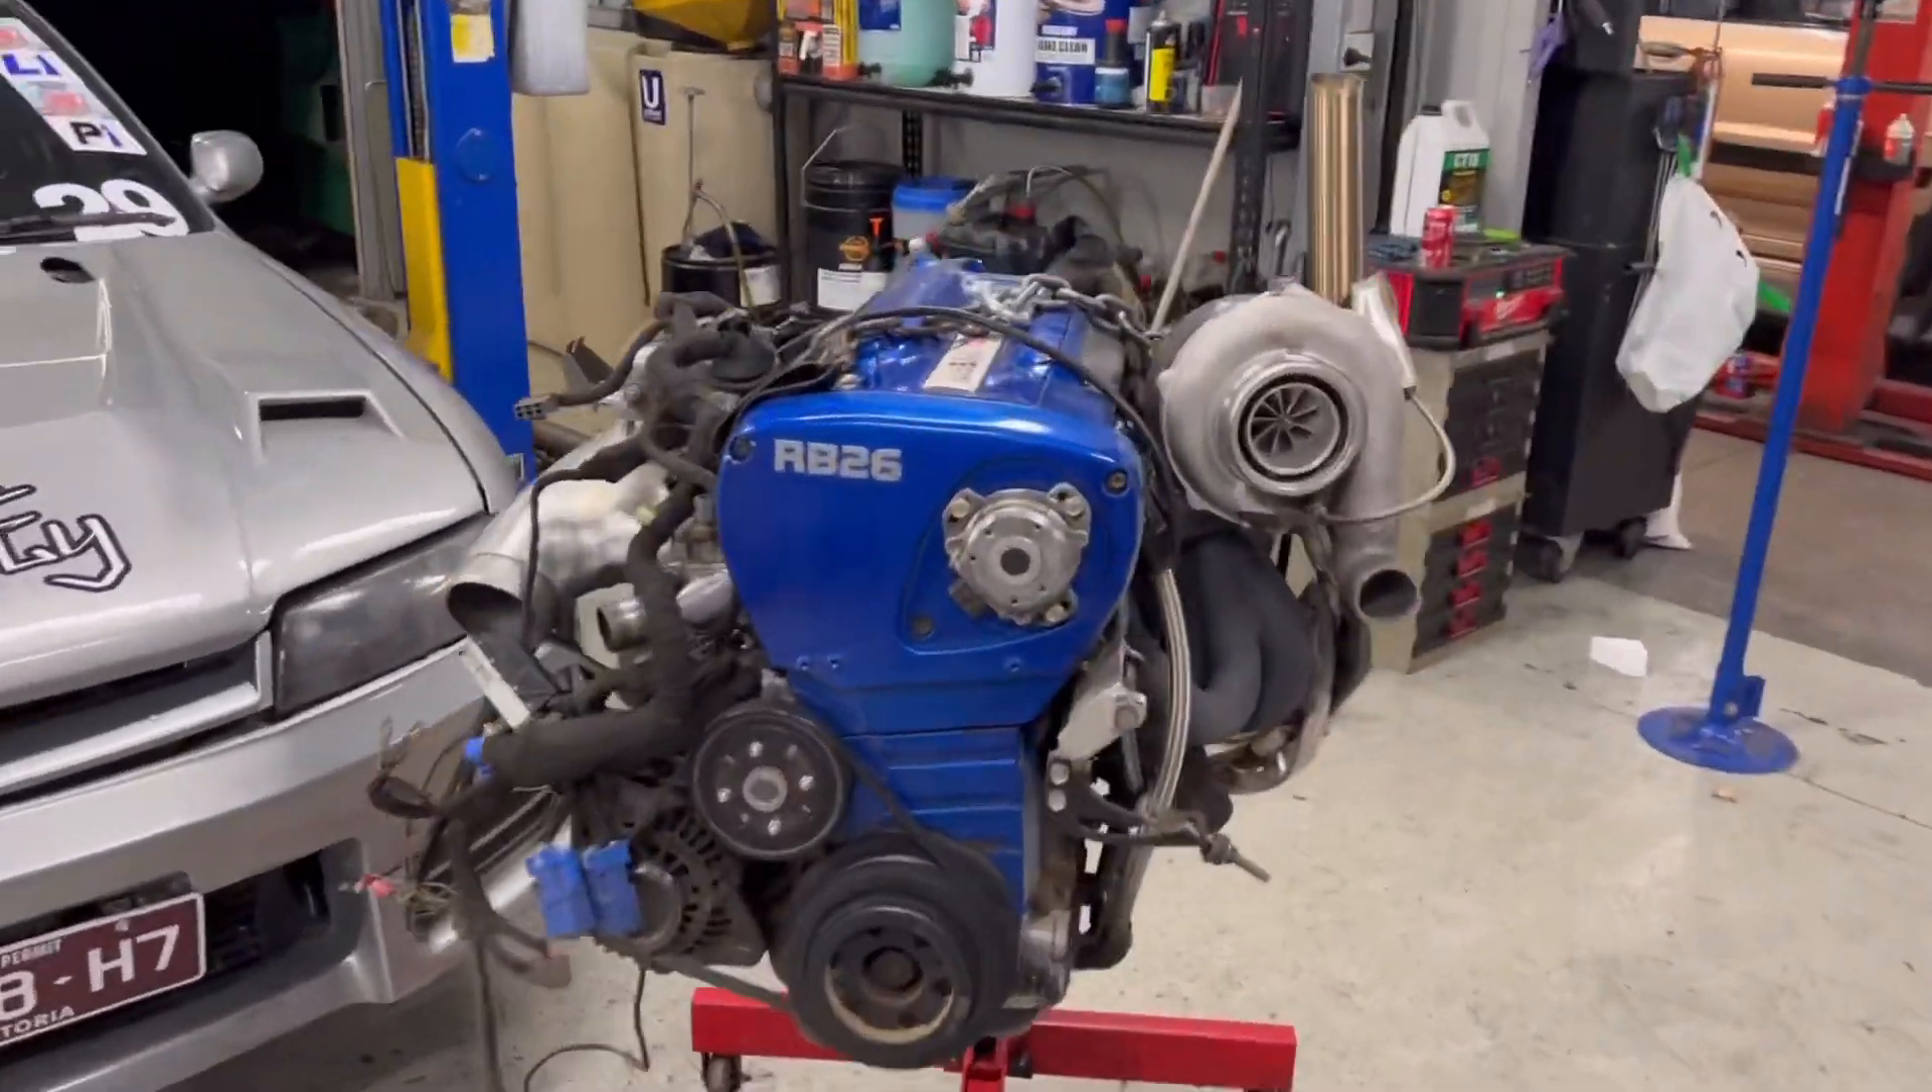Motor is now out gearboxes off and we've got the engine bolt to the engine stand.